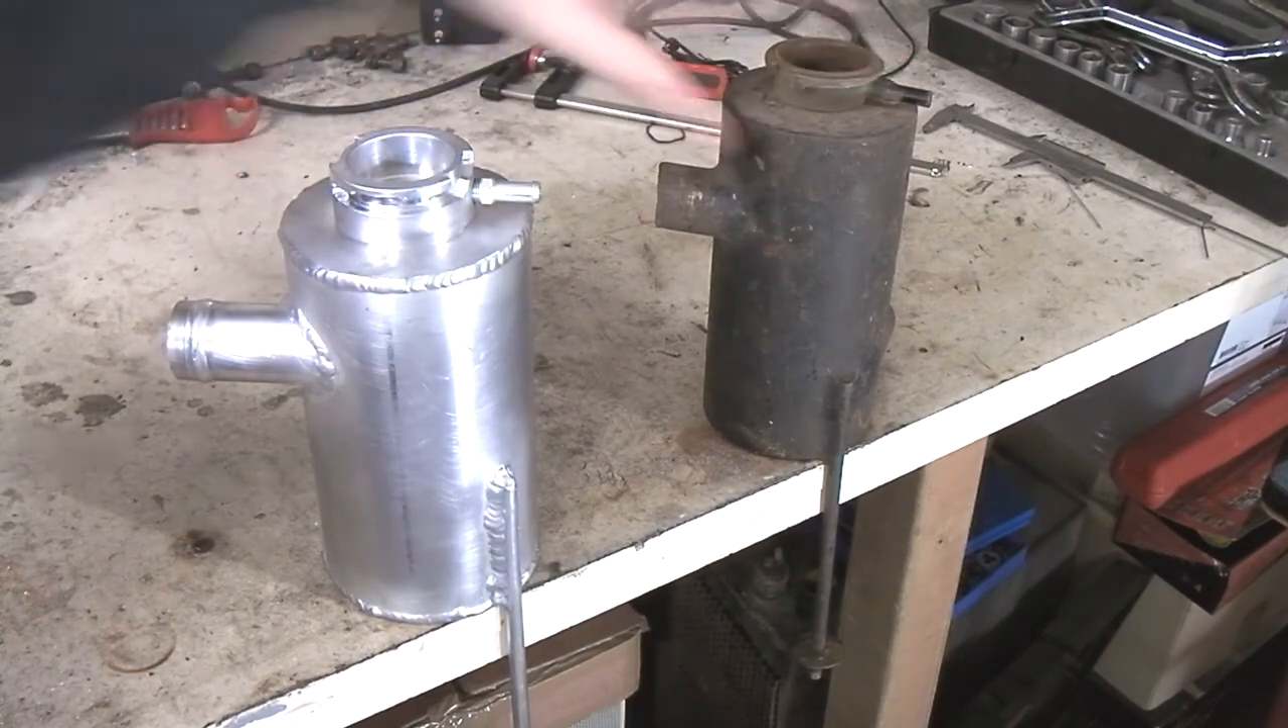So I've finished welding up the complete coolant tank, as you can see, this is the one that I made, this is the original one.